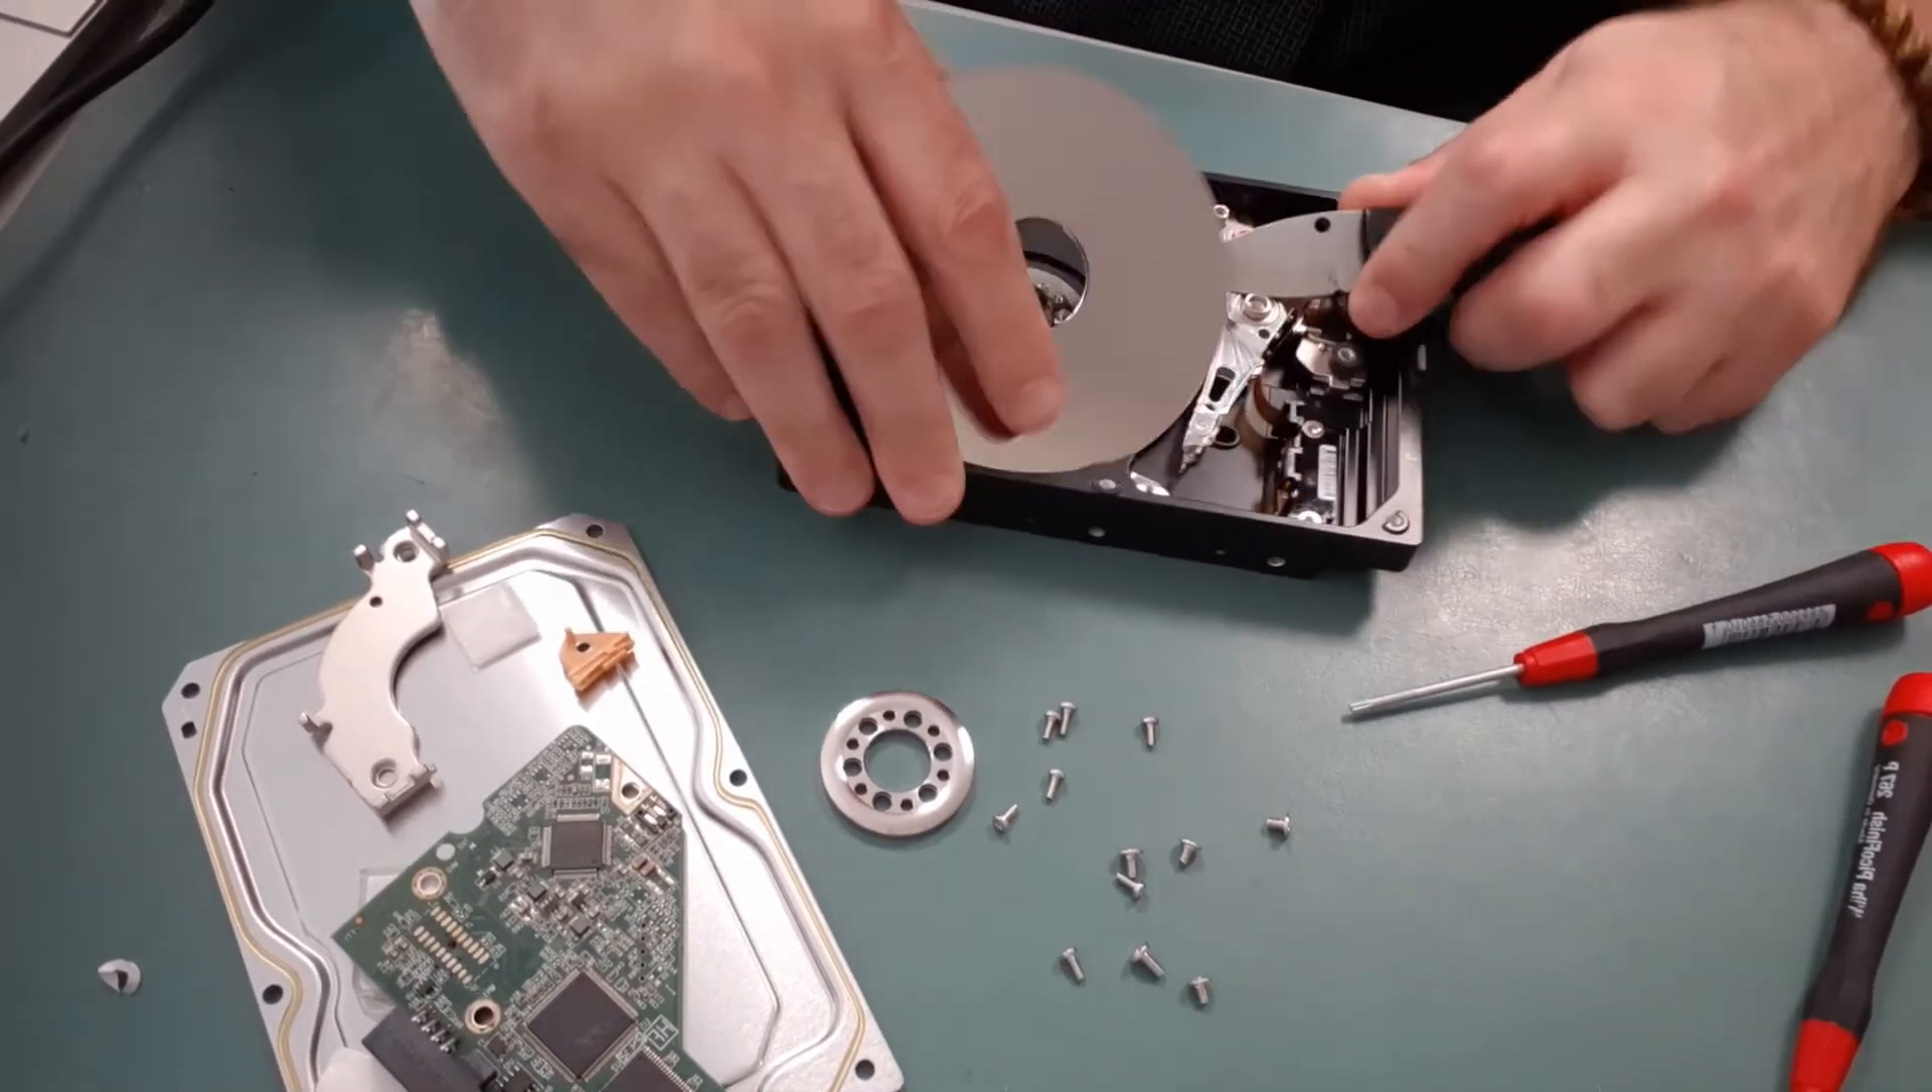Now I can remove the disc platter fairly easily as the head is not really in the way too much and all the screws are removed.